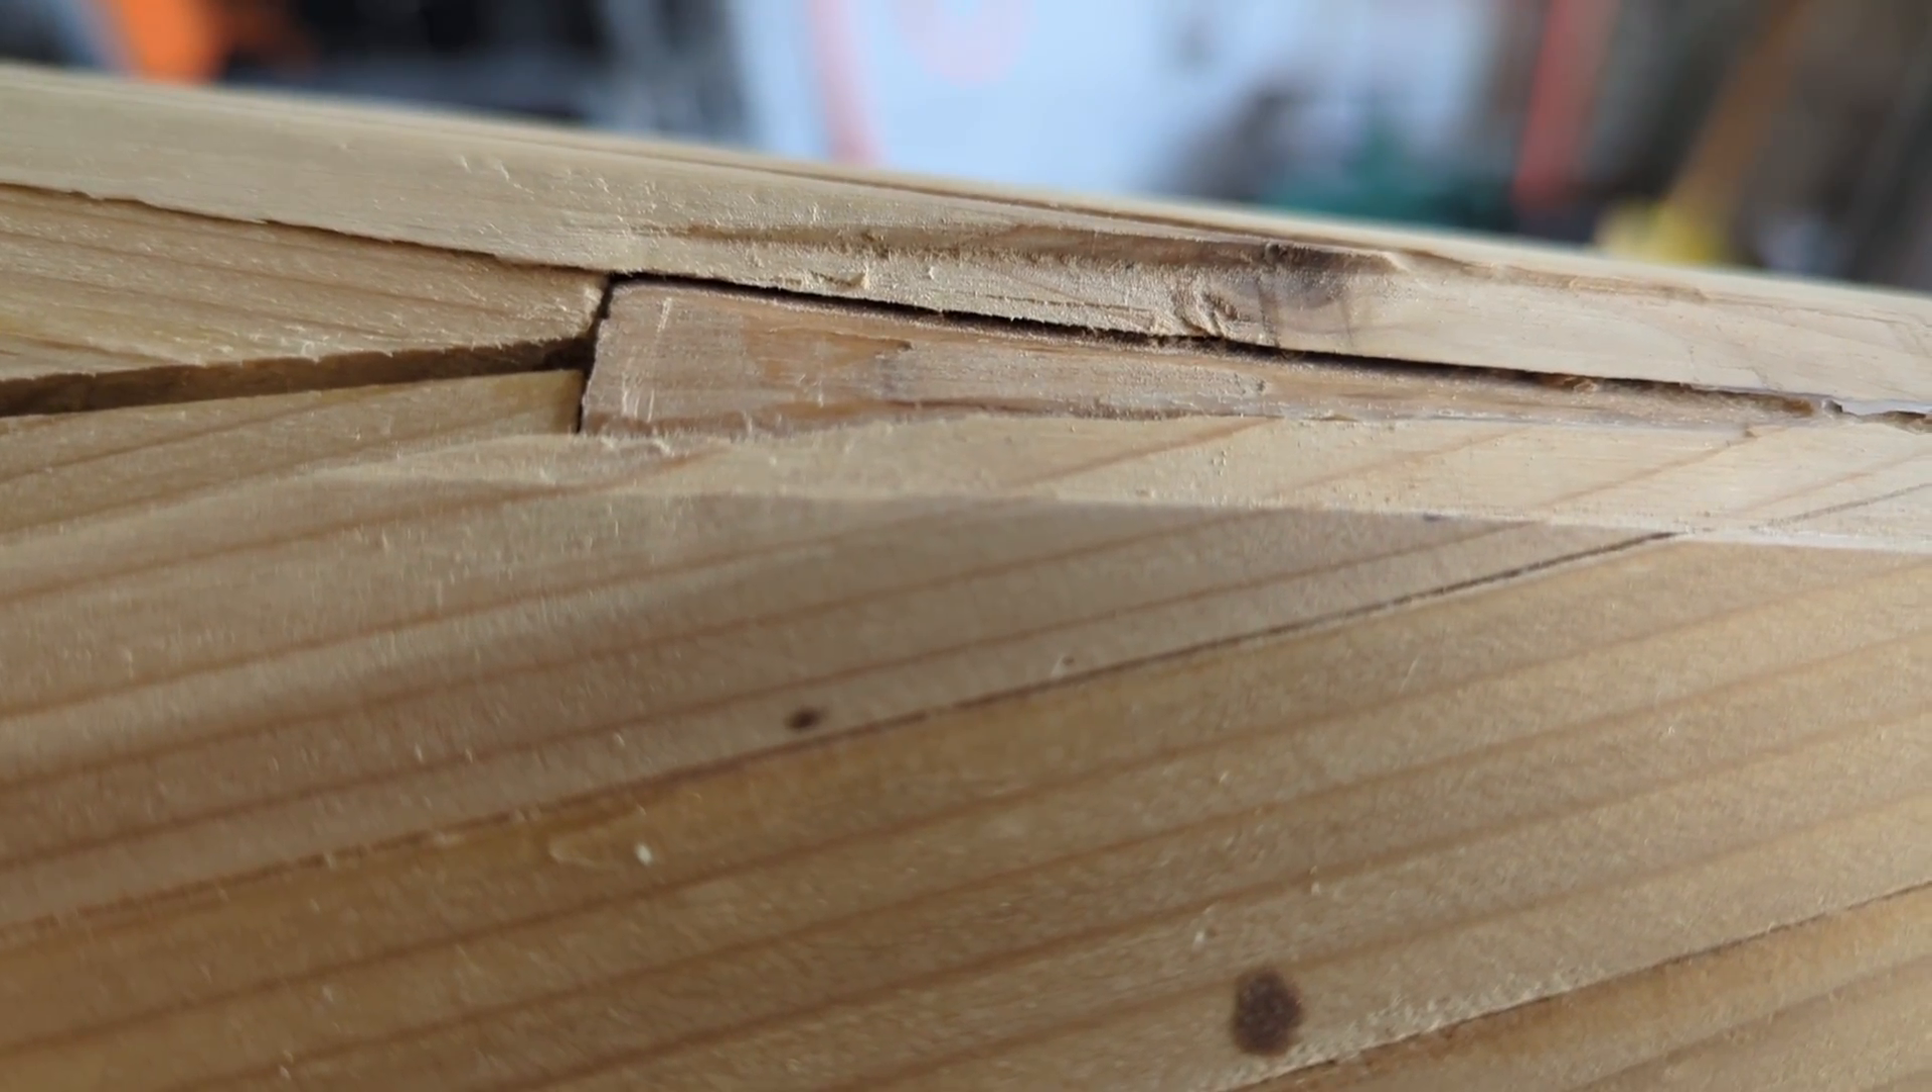There's a big gap here I need to fill that Later as well.